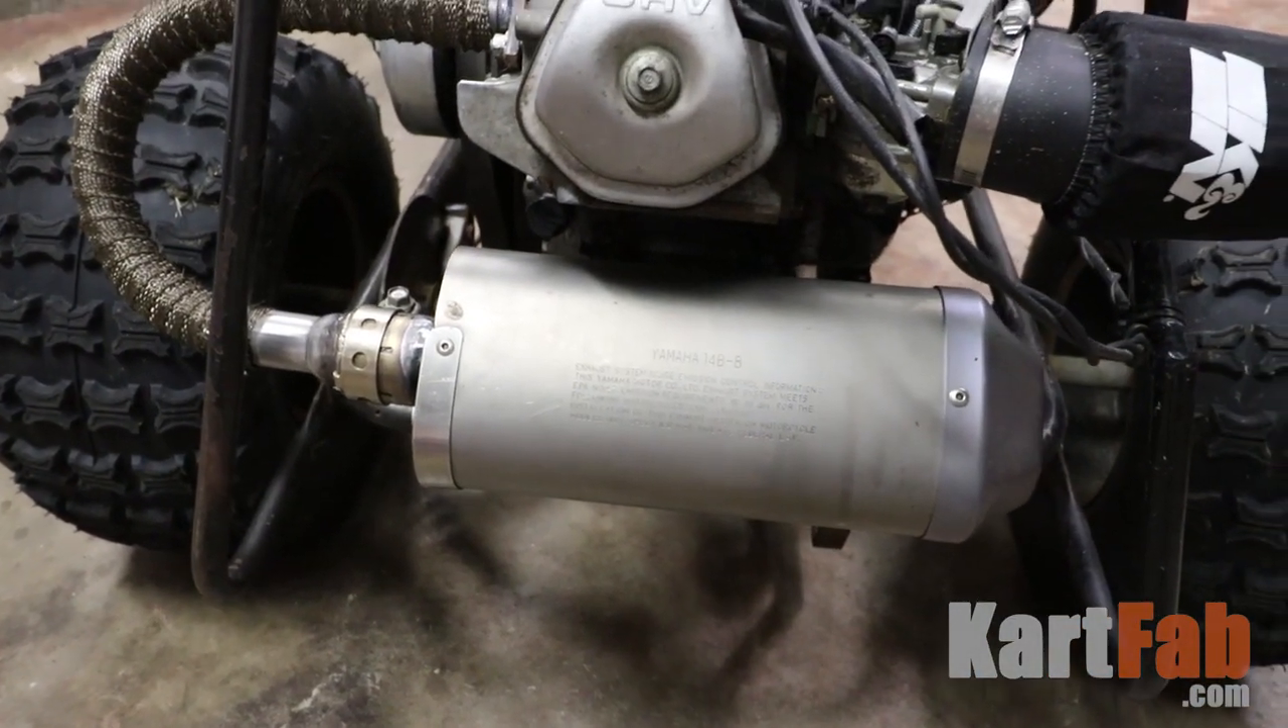Basically we've got the brand new muffler on there.